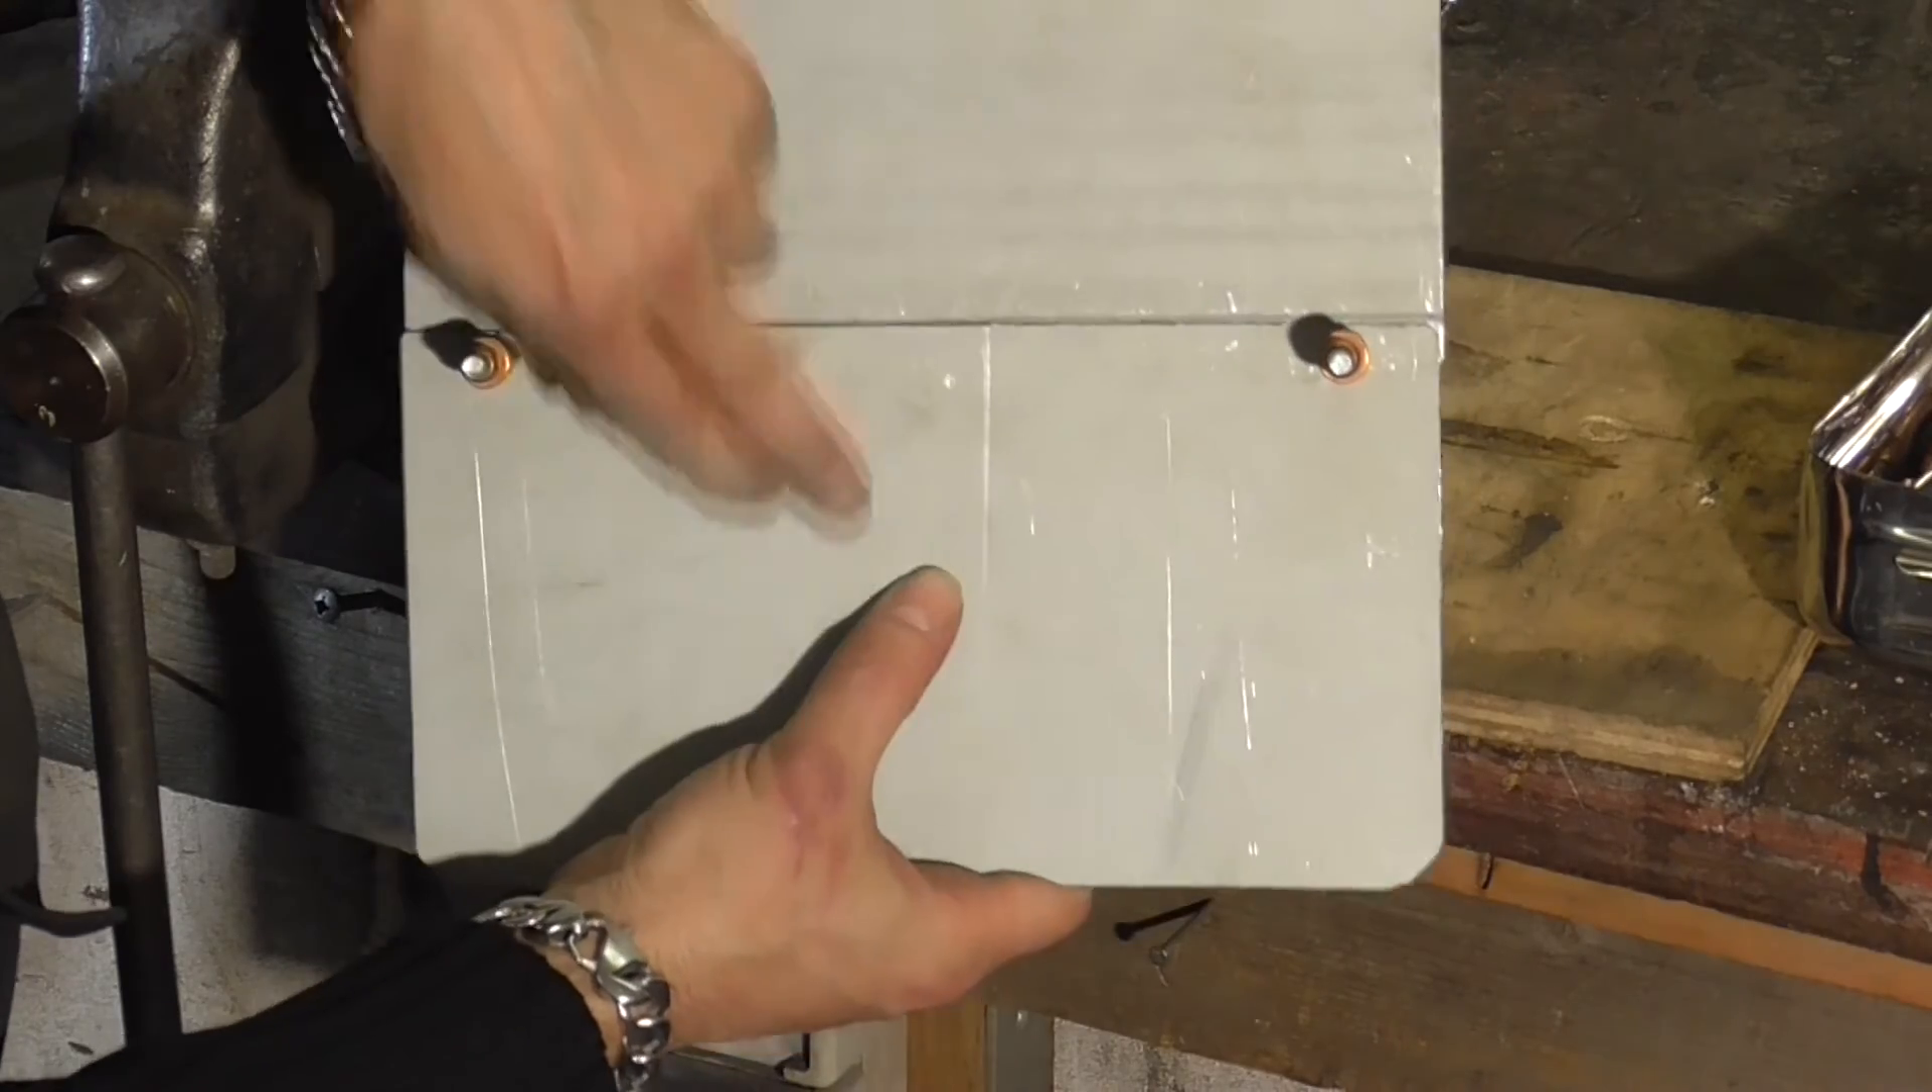Zo, we hebben nu de CLECO-bevestigingspinnen erin gezet.